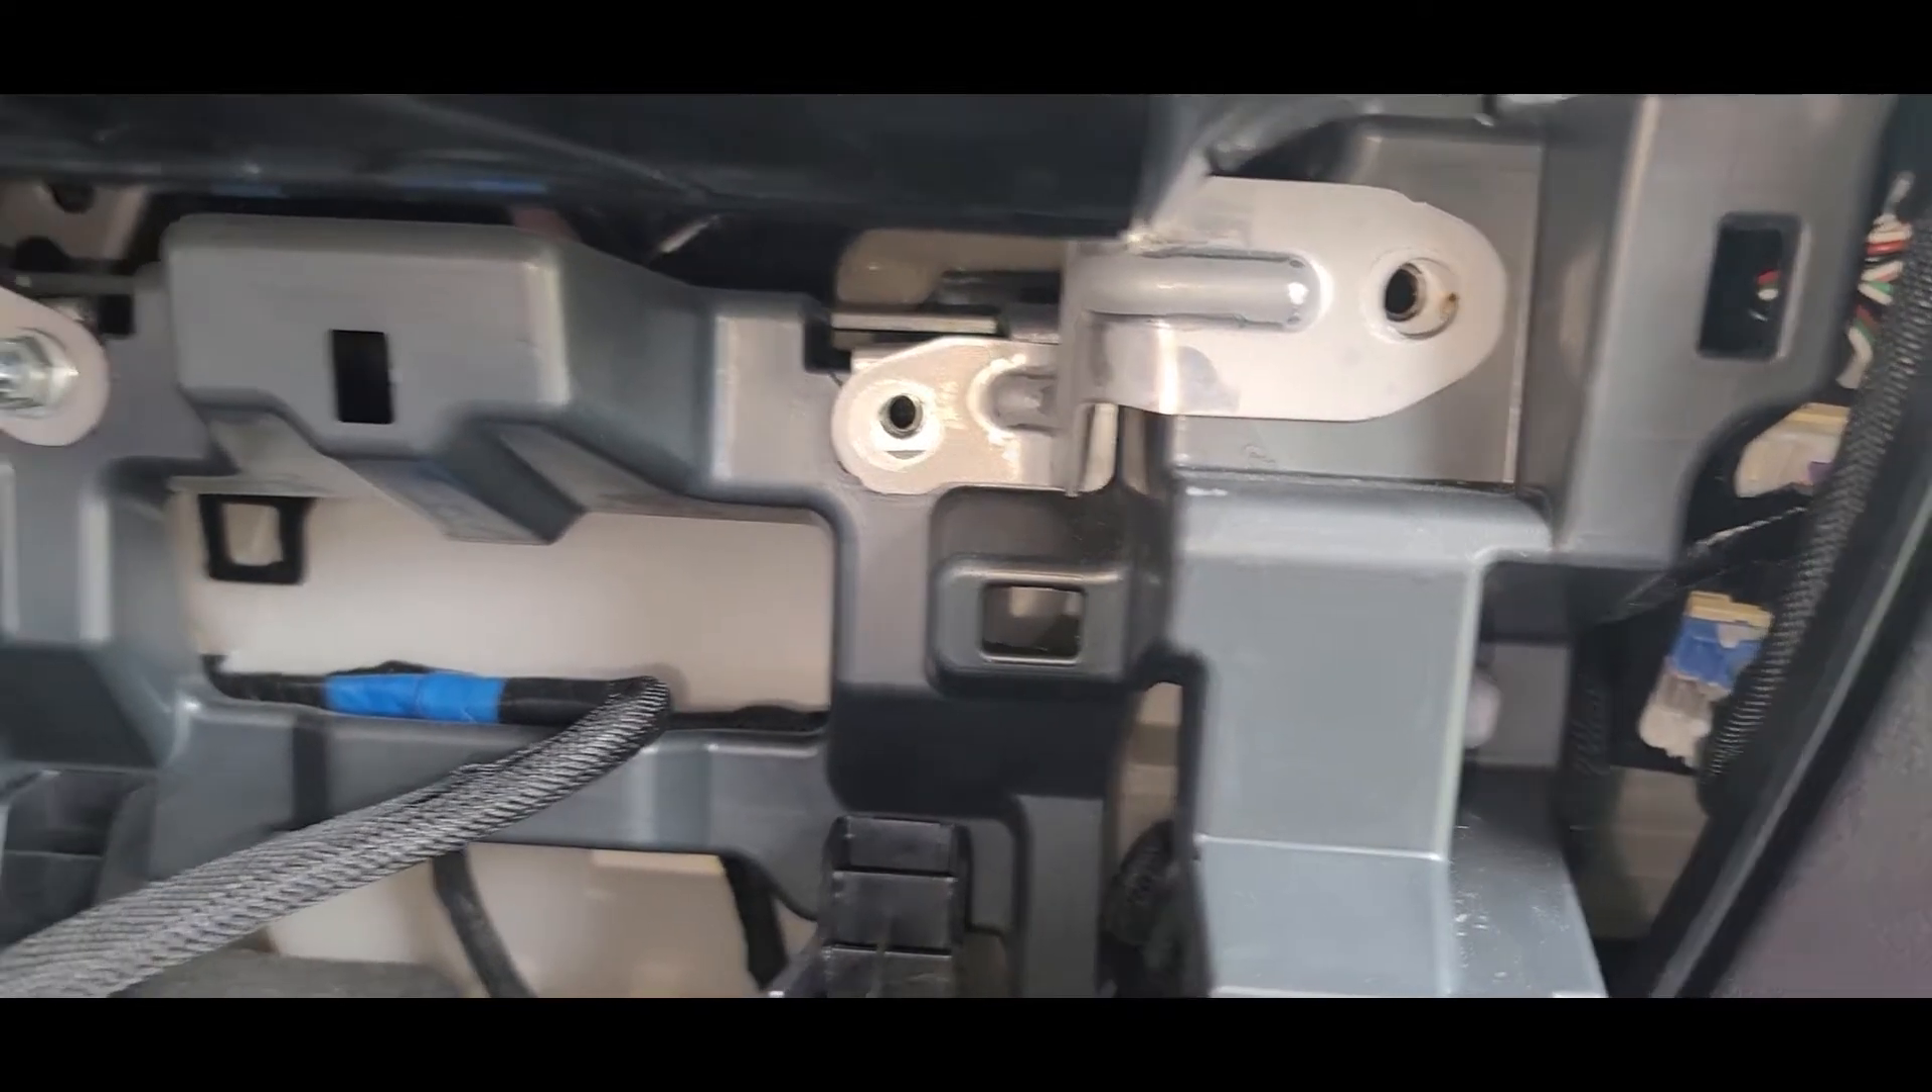So, here we've got some of the bolts out.